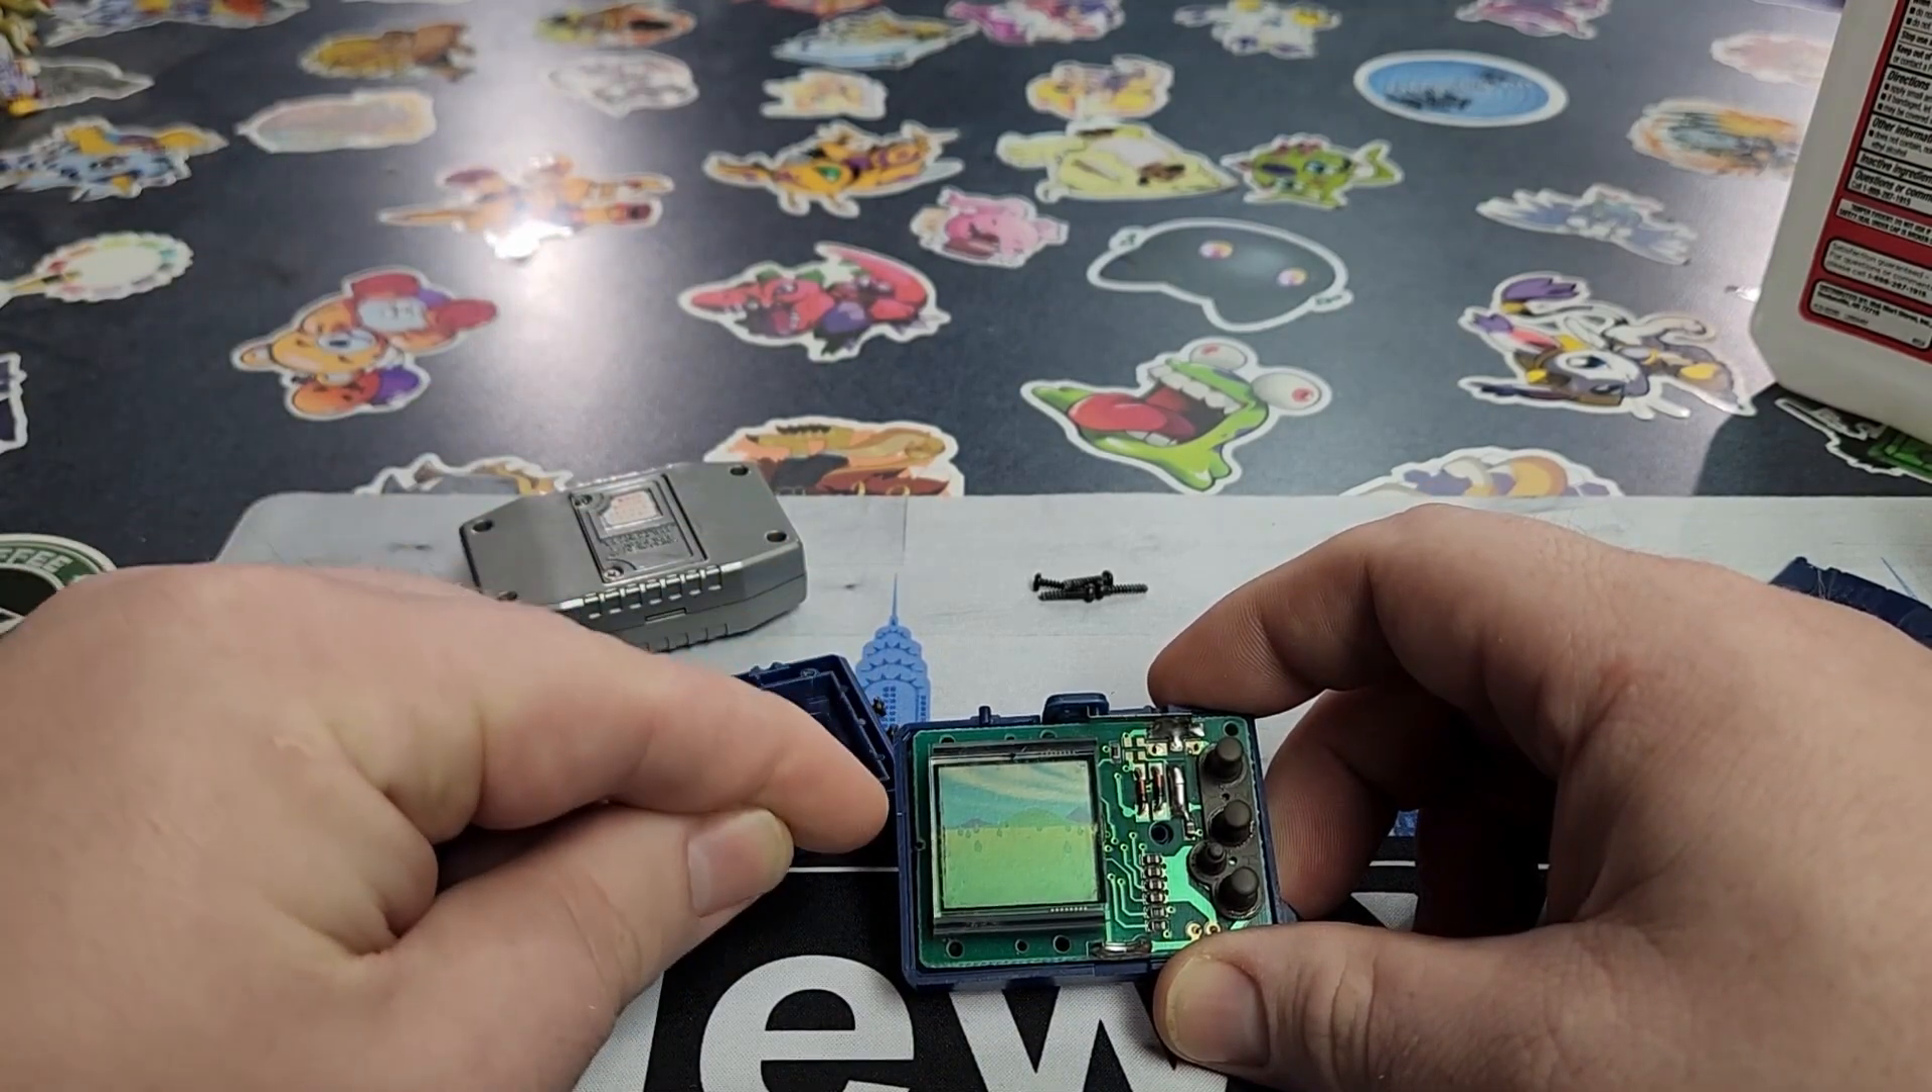And now we've removed the front plate, and we've got to the front of the screen here.